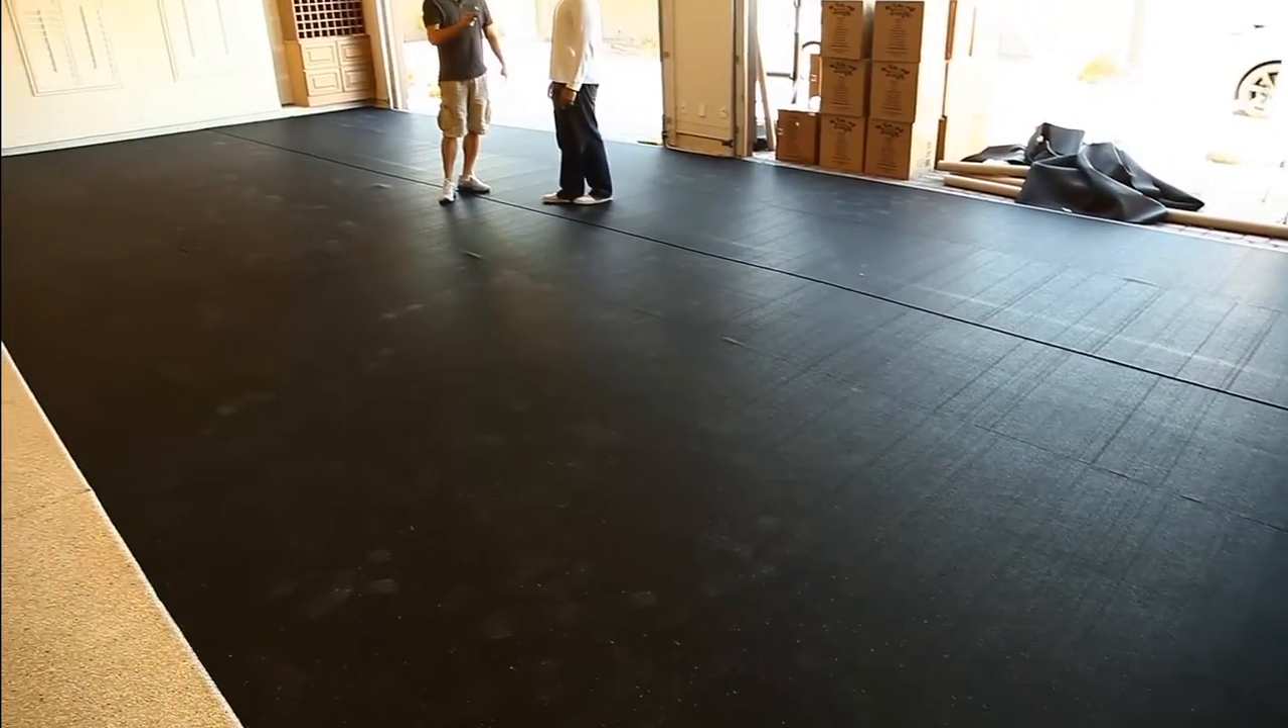And in no time, you've installed high quality rubber underlayment and are ready to move on to the next project.